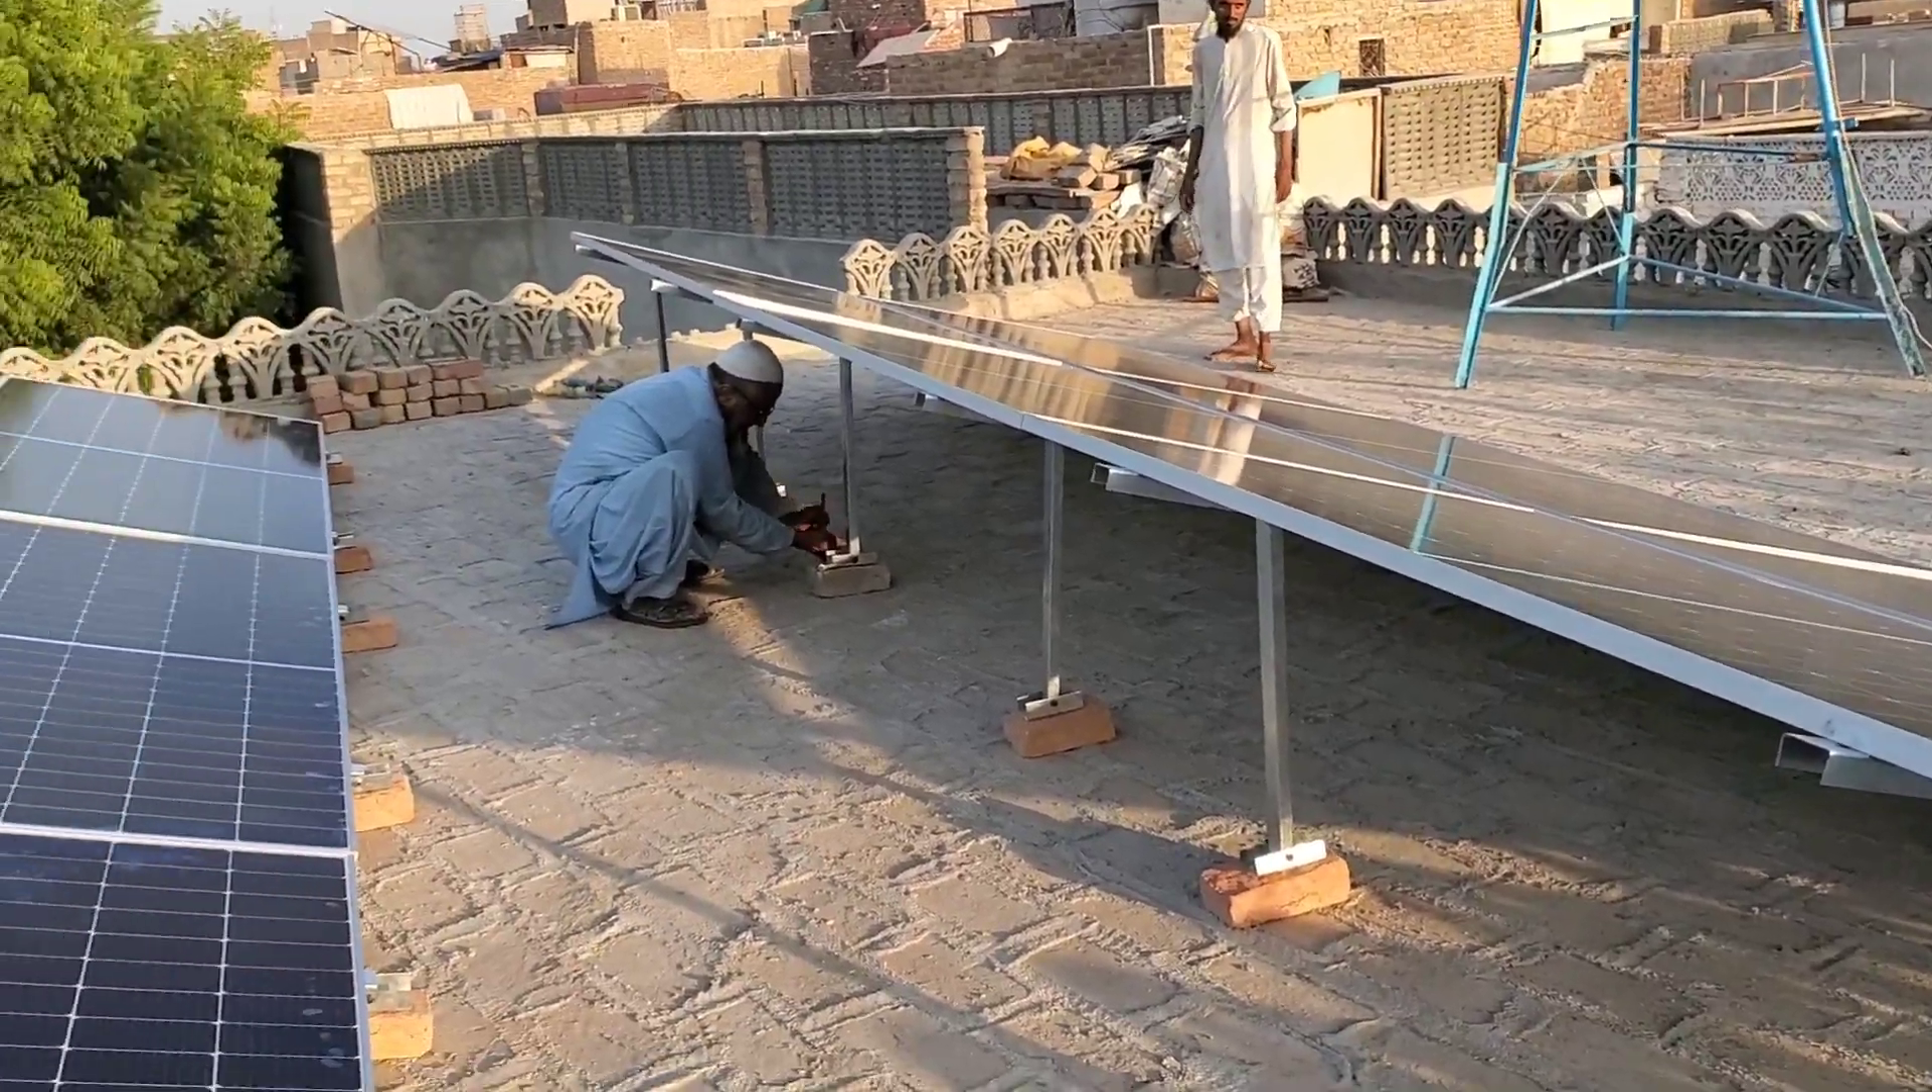اس طرح سے ہم نے یہ پینل لگا چکے ہیں۔